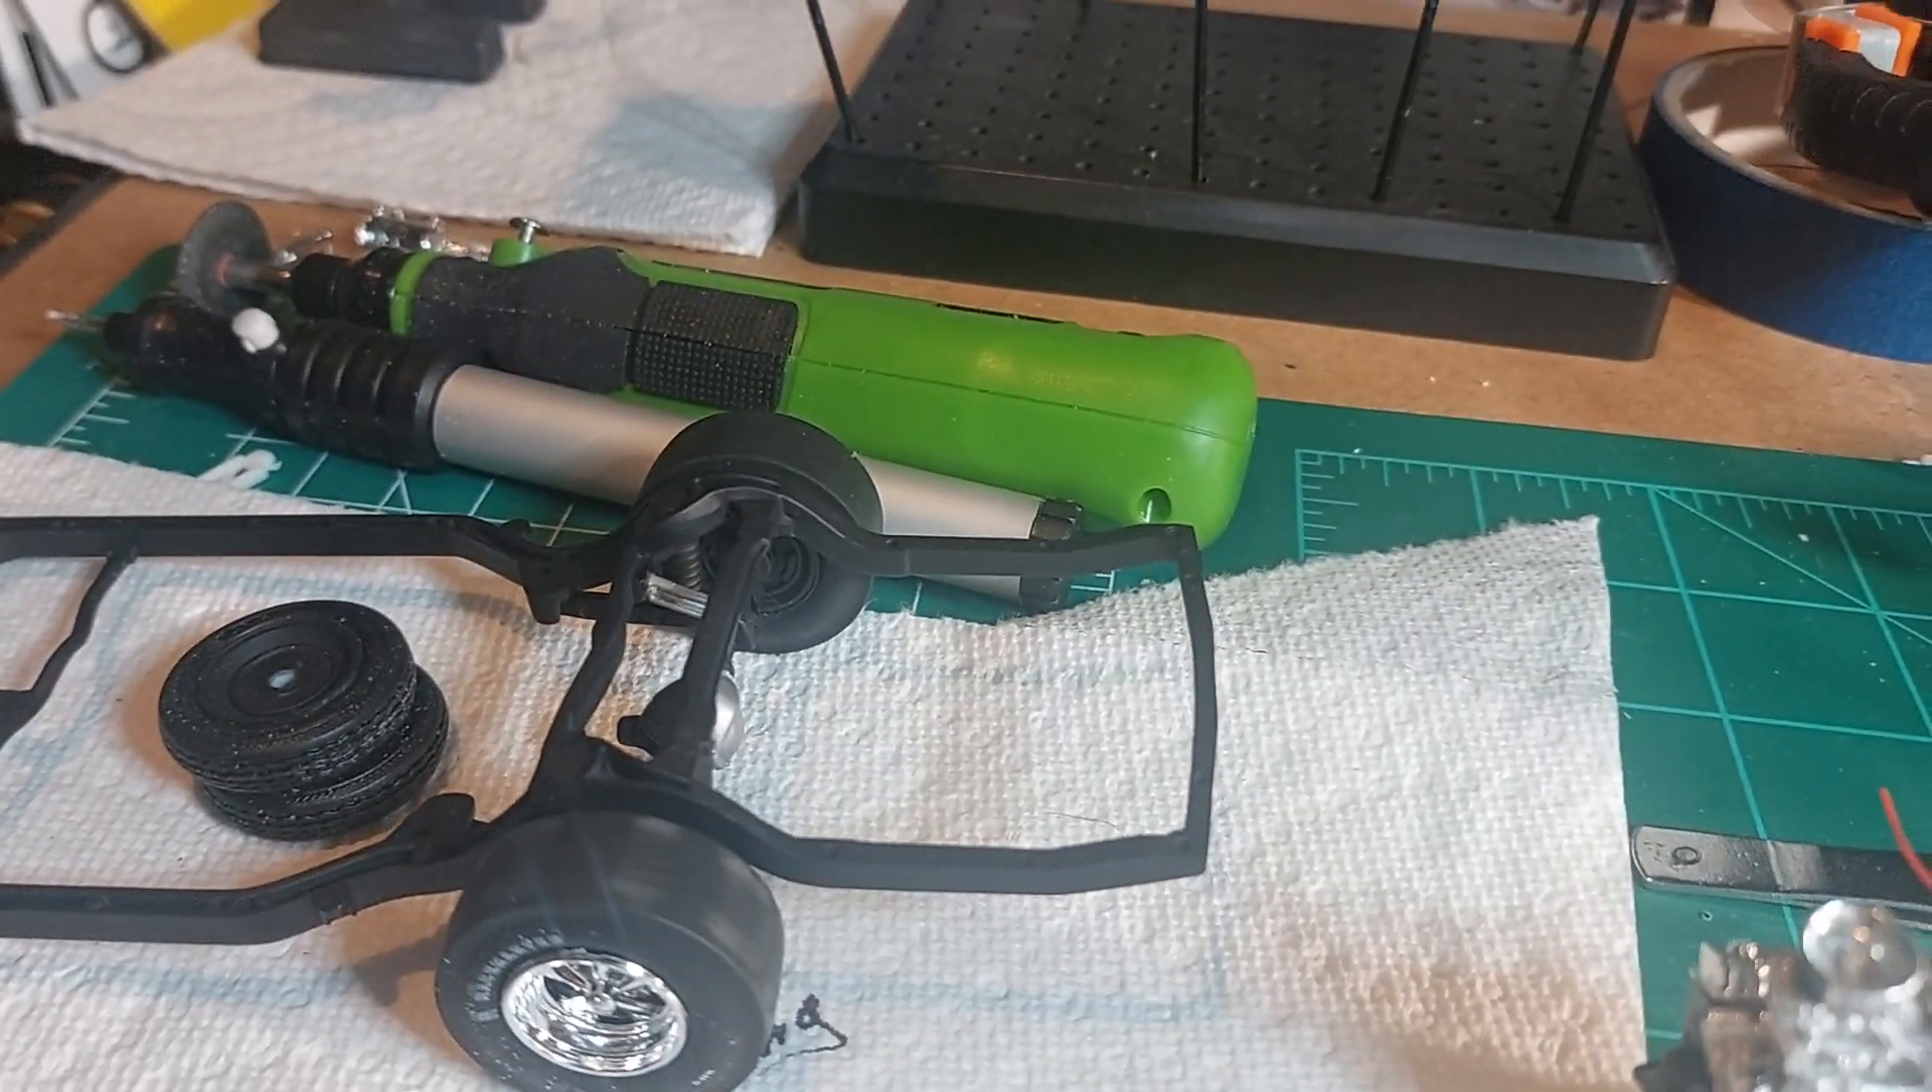There's our chassis. Okay. We got the rear end. It's mounted in it.